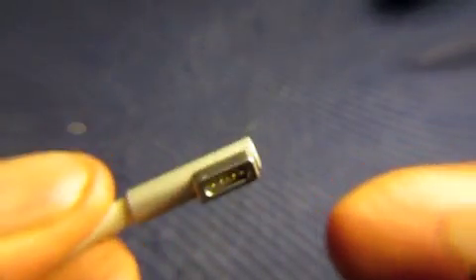Now, here we have the finished, well, the reassembled connector.